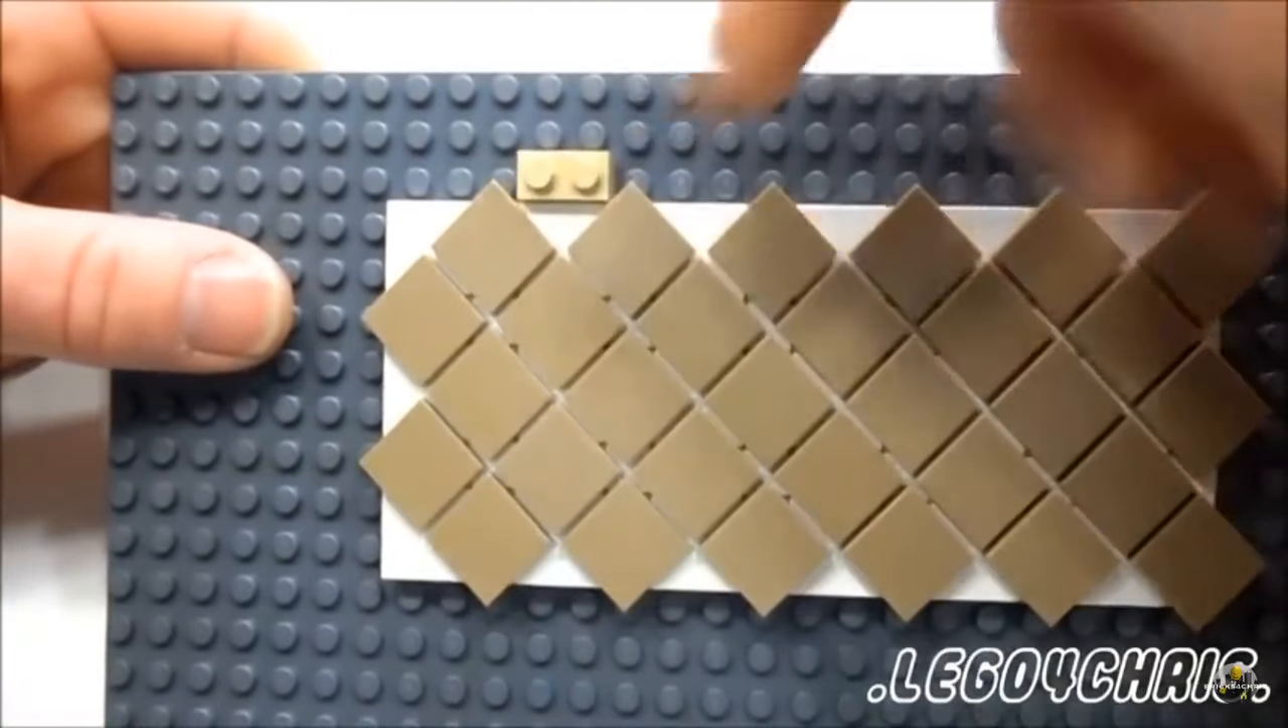You see how the tile overhangs a little bit.